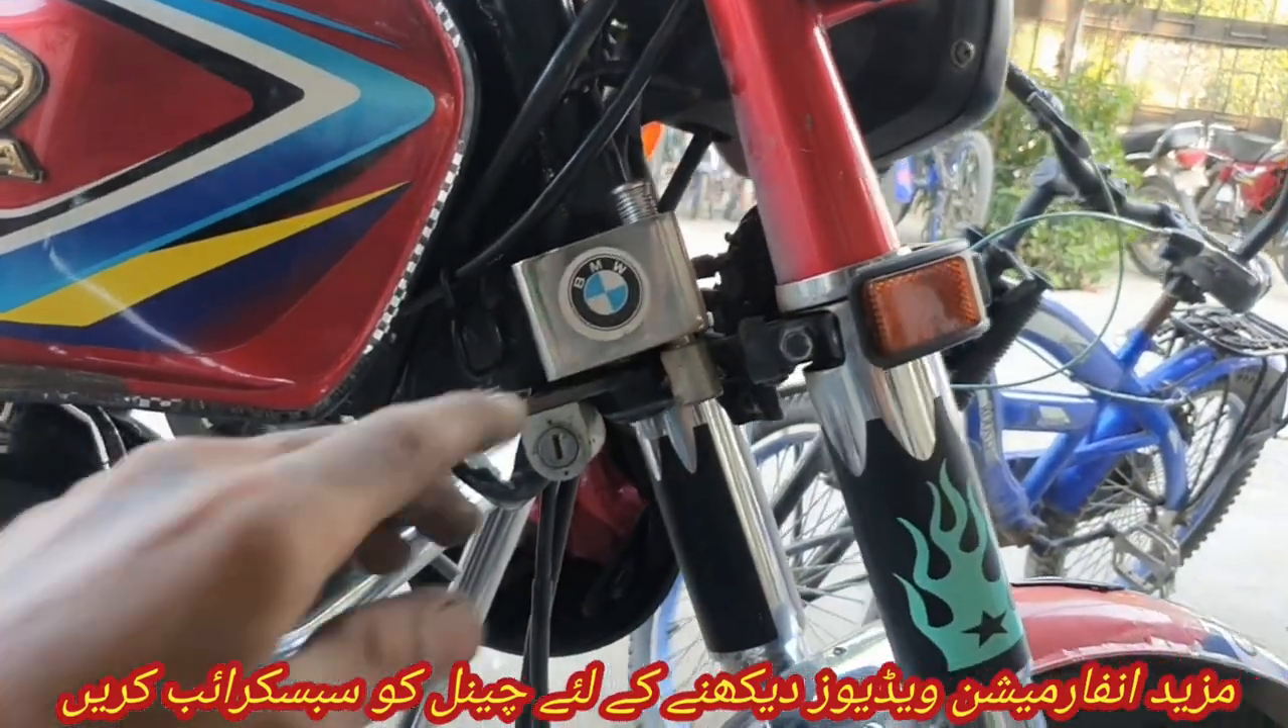اچھا دوستو یہ میں نے لاک فٹ کر دی ہے۔